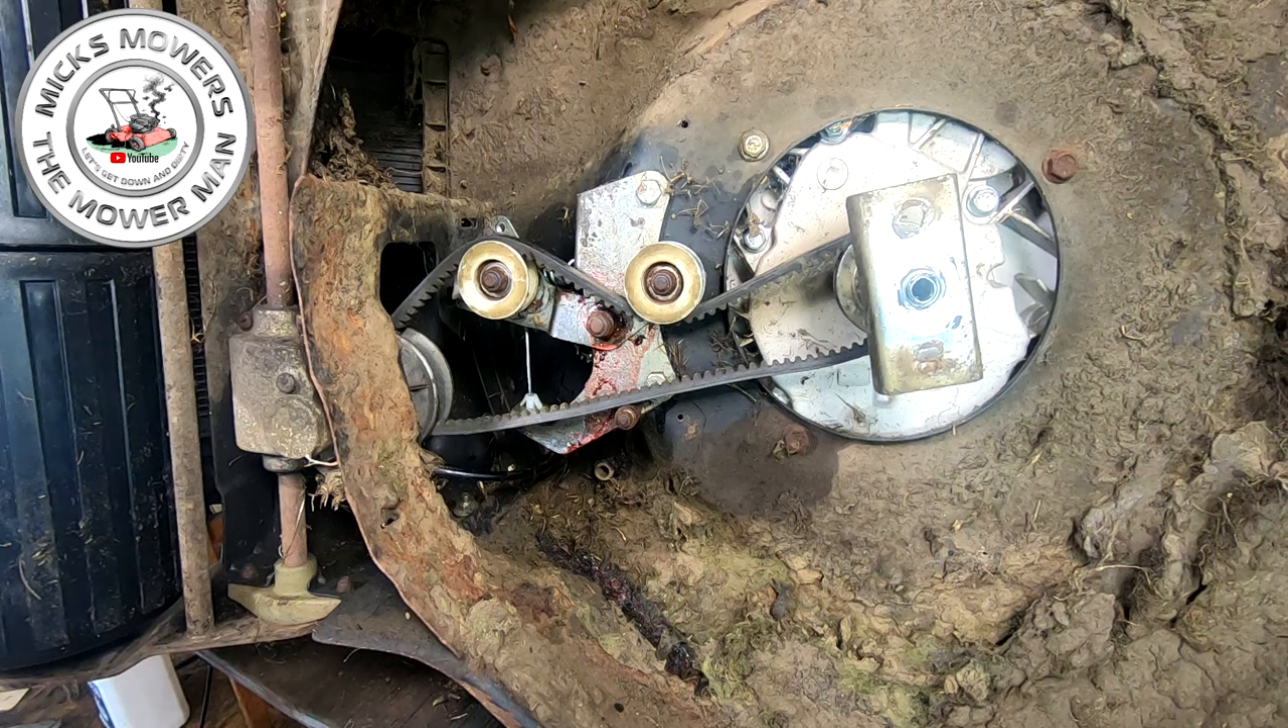So now what's left to do is just put all the coverings back on um the belt cover and the blade.